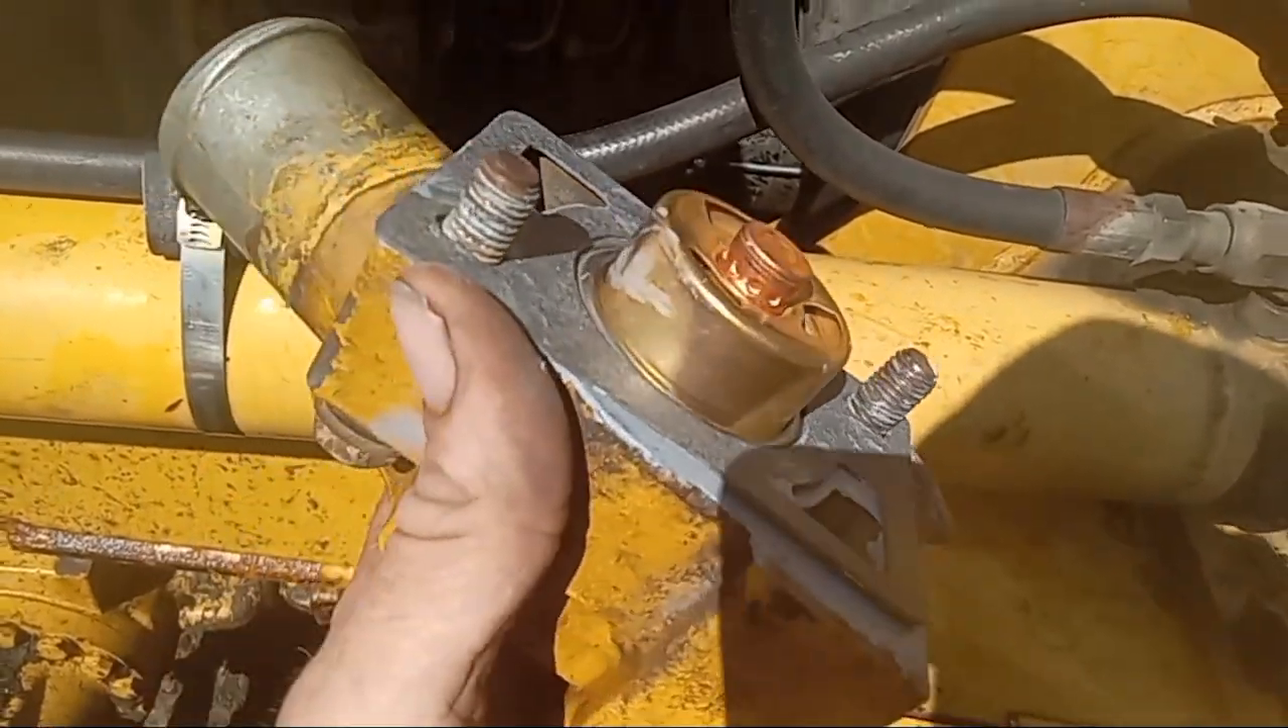I got my bolts back through the holes.